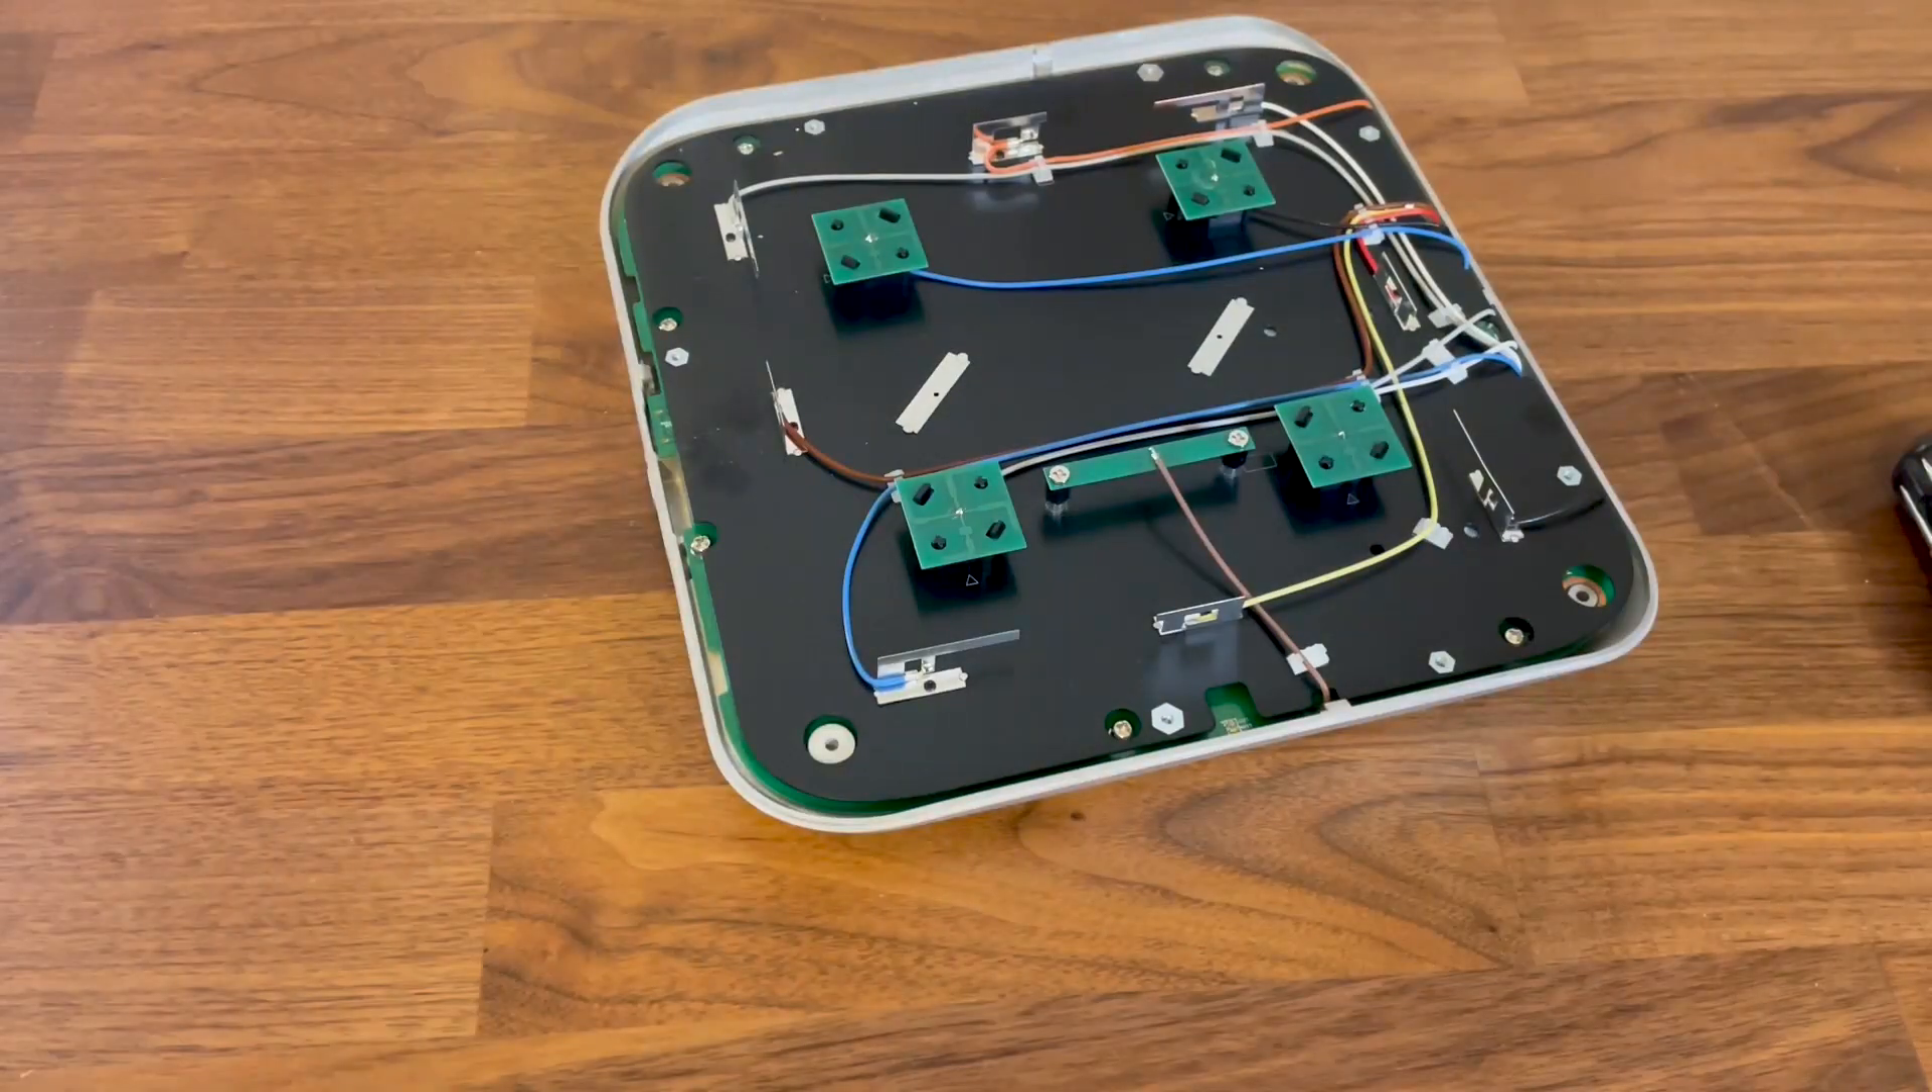Anyway after taking out the screws, I had to use a prying tool to detach that plastic top part and then we can see the antenna's pattern.